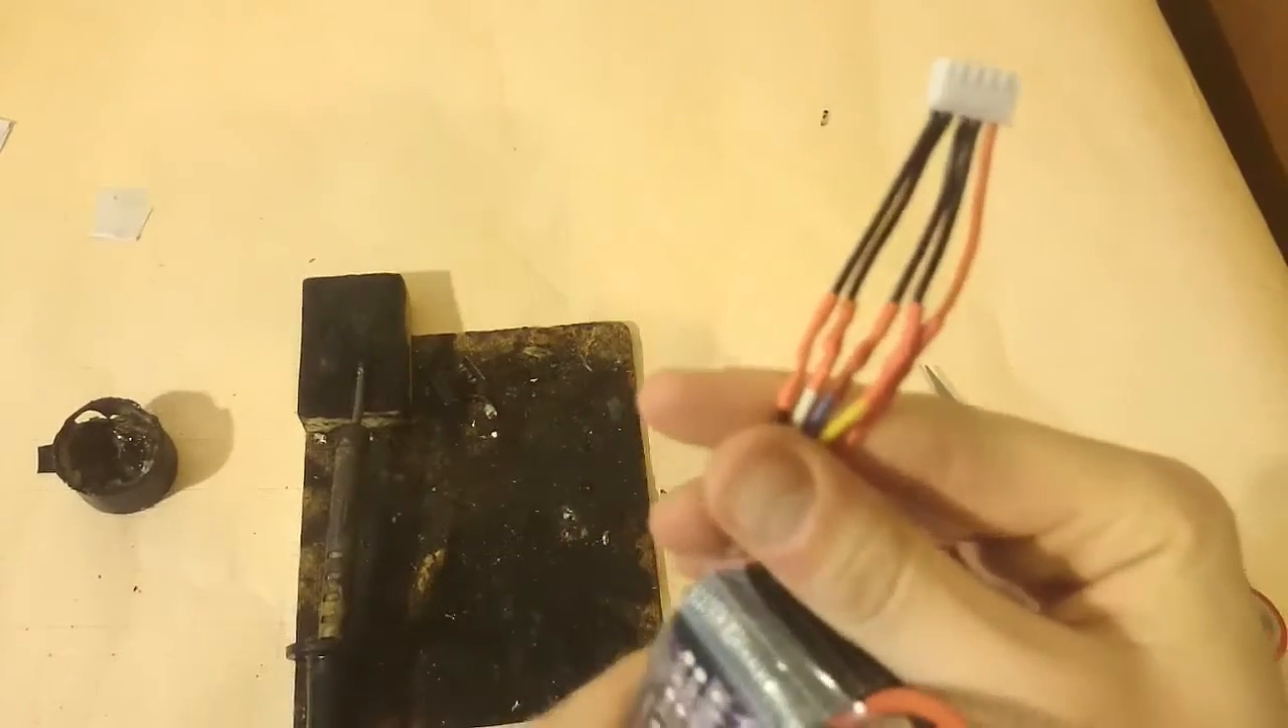Как вы видите, мы припаяли полностью новый балансировочный разъём.